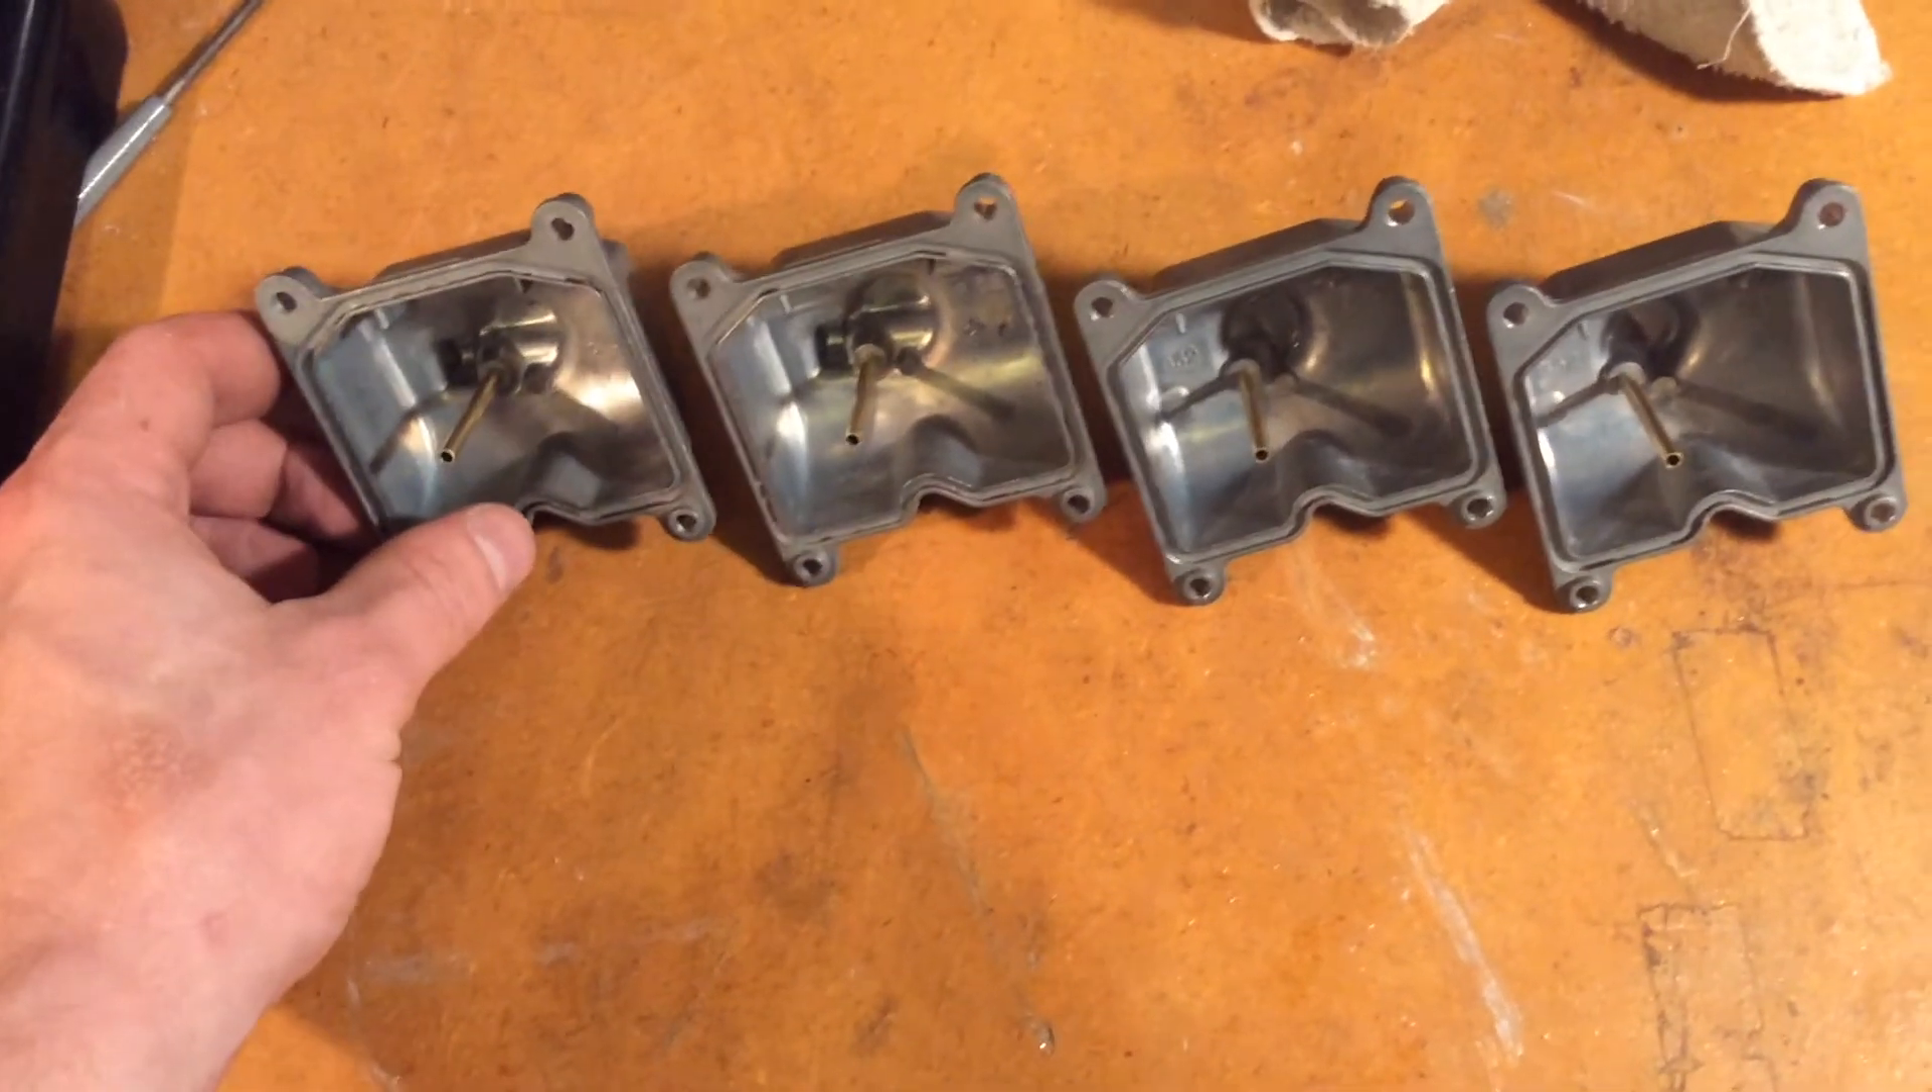All right, here's the finished product. We've got four bowls with our press fit overflow tubes.